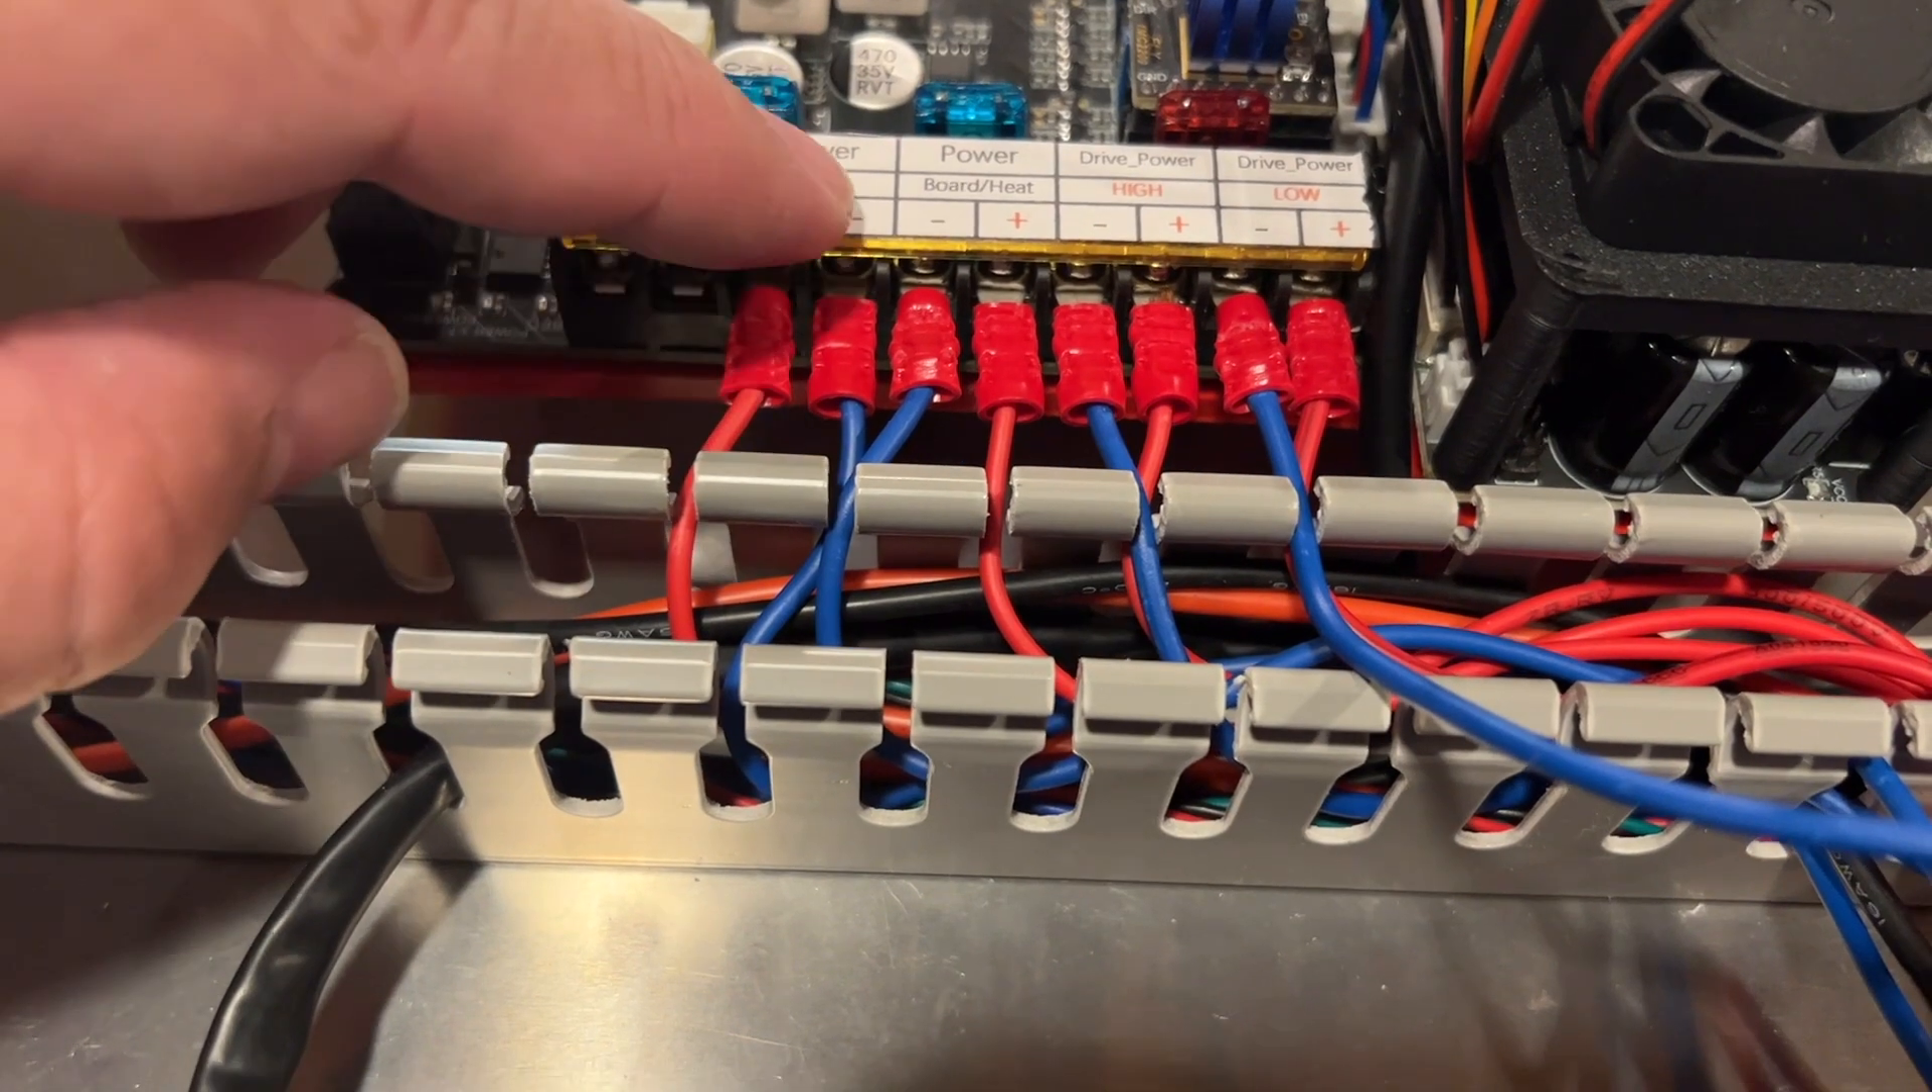At this point, I've got all the wiring done.